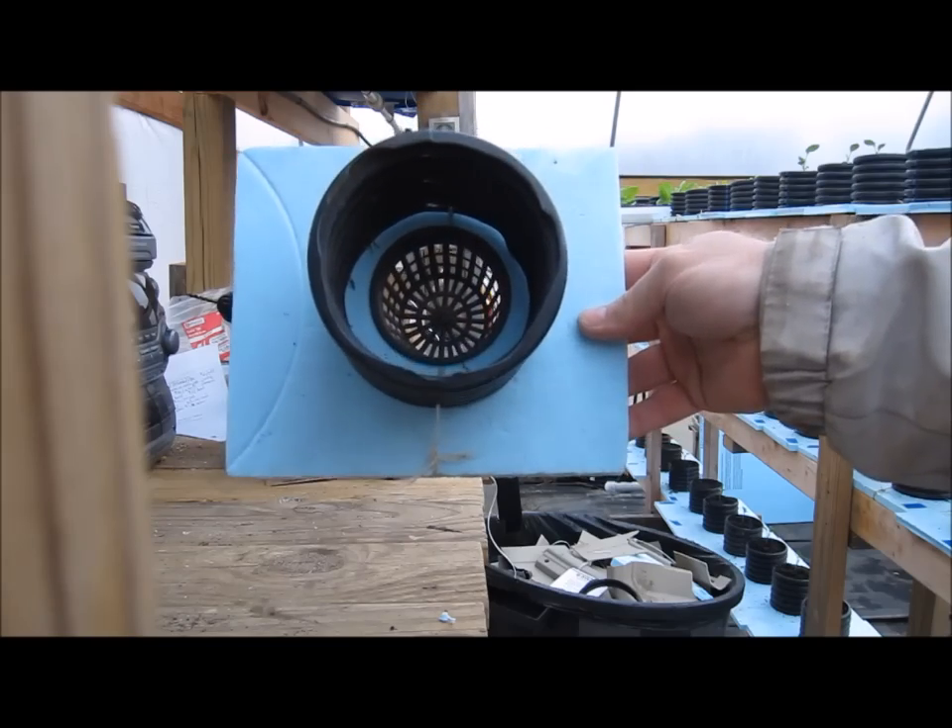We're going to stick the net cup in there. And now, we've got the finished planter.